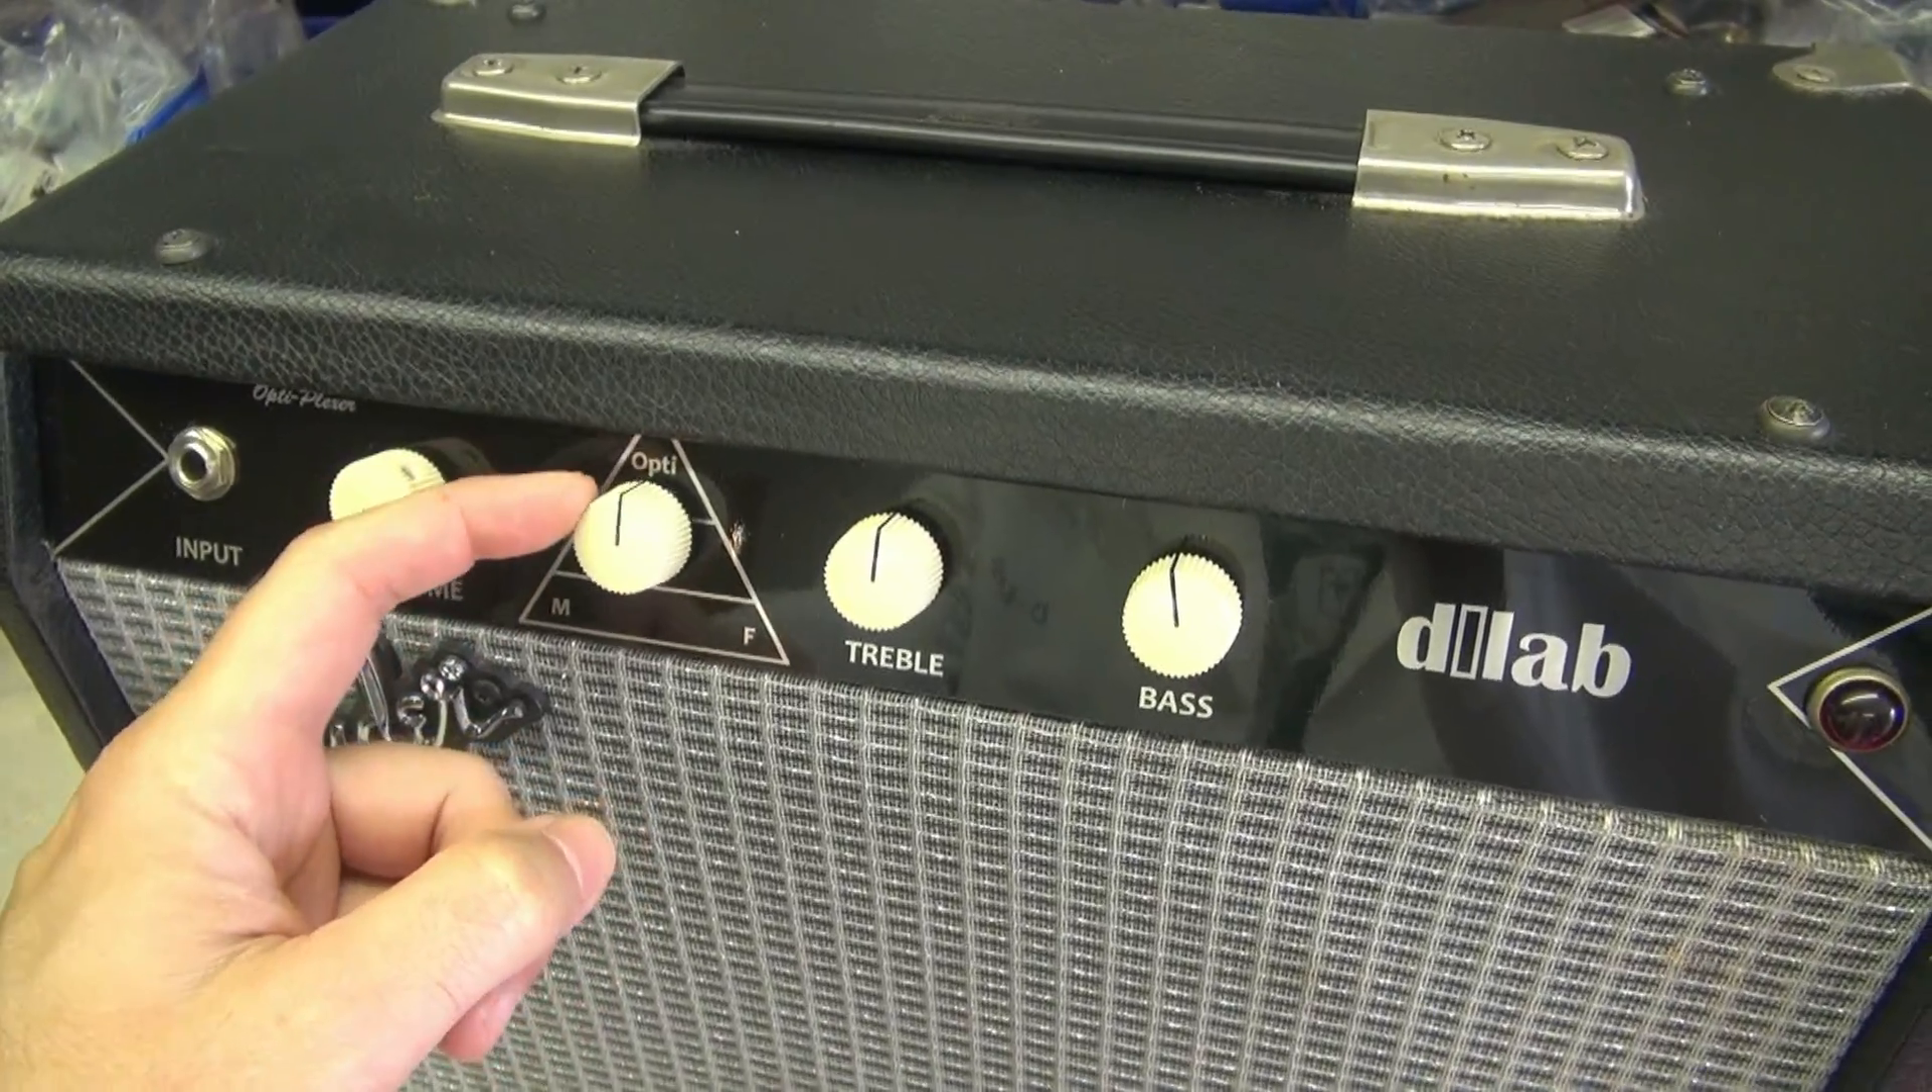As you can see the new control panel is installed.